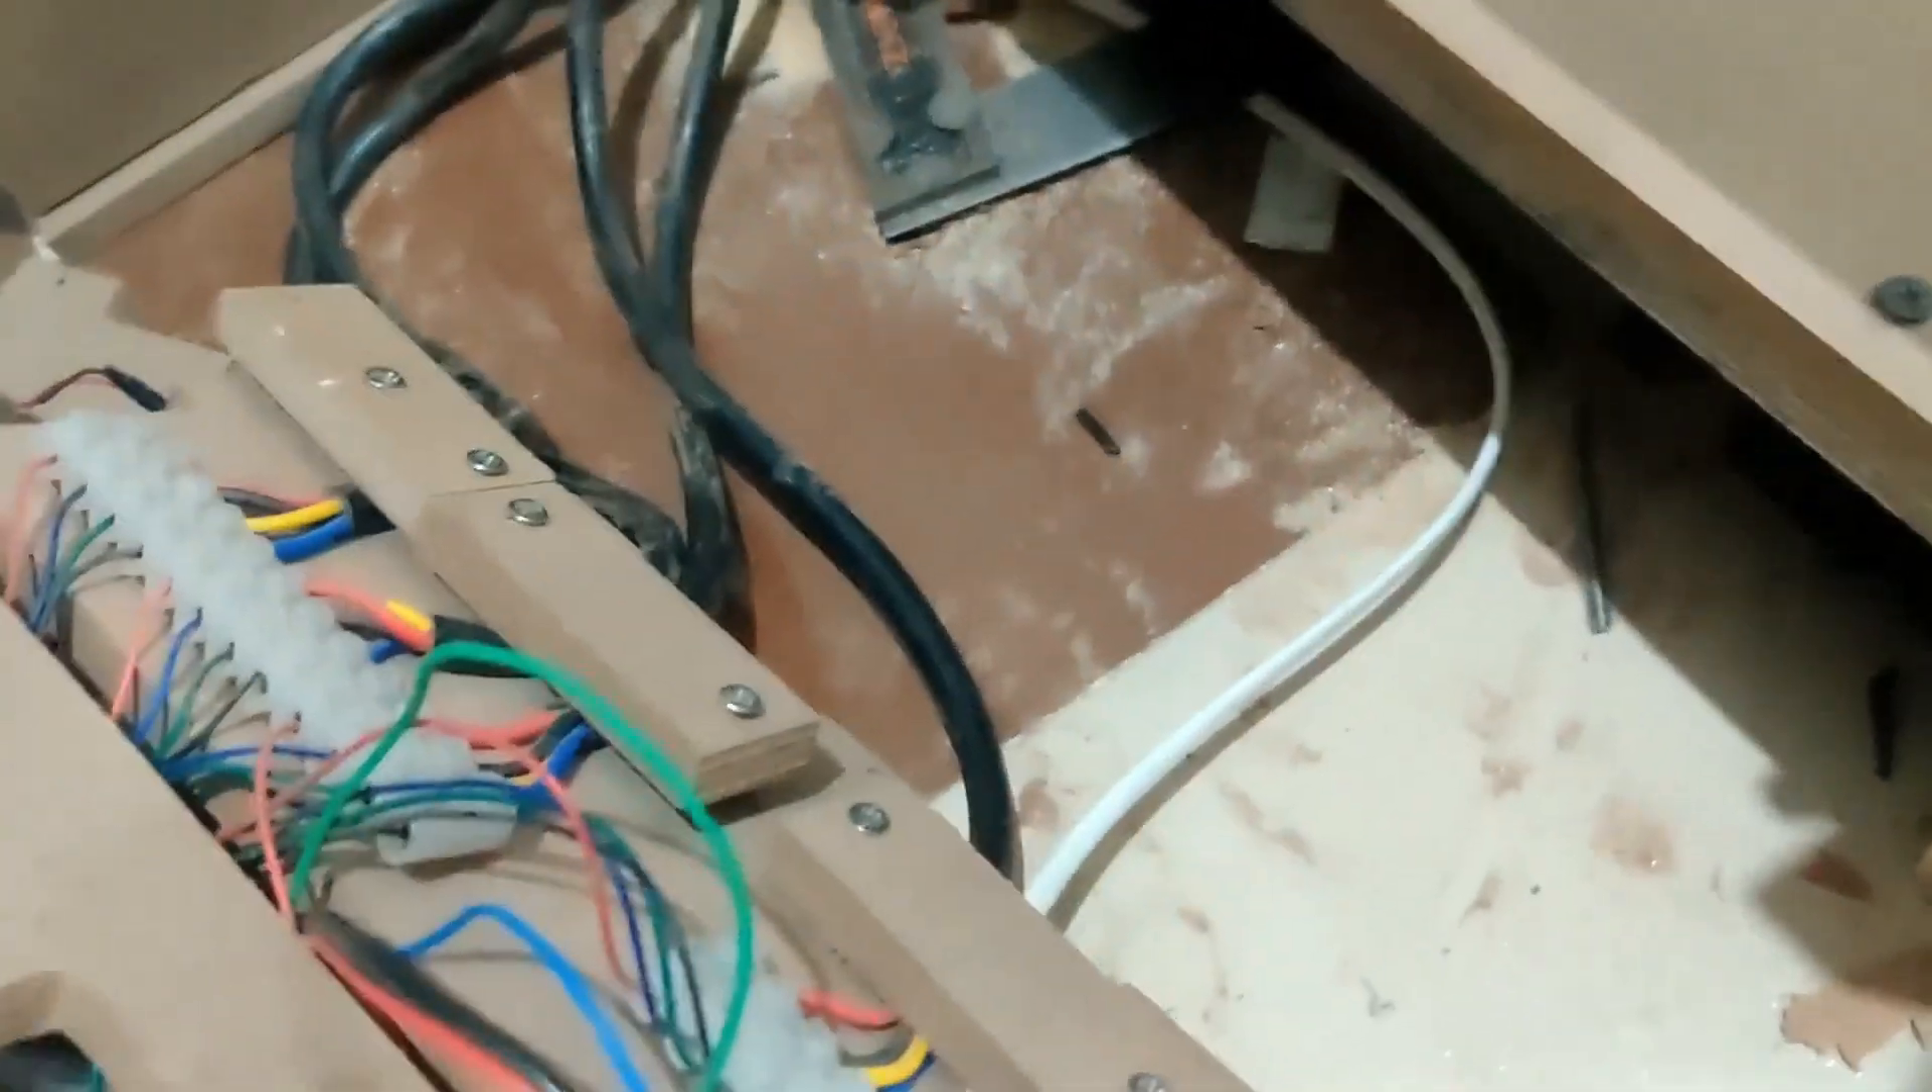As you can see I have used MDF pieces to hold the wires in place and there you go.